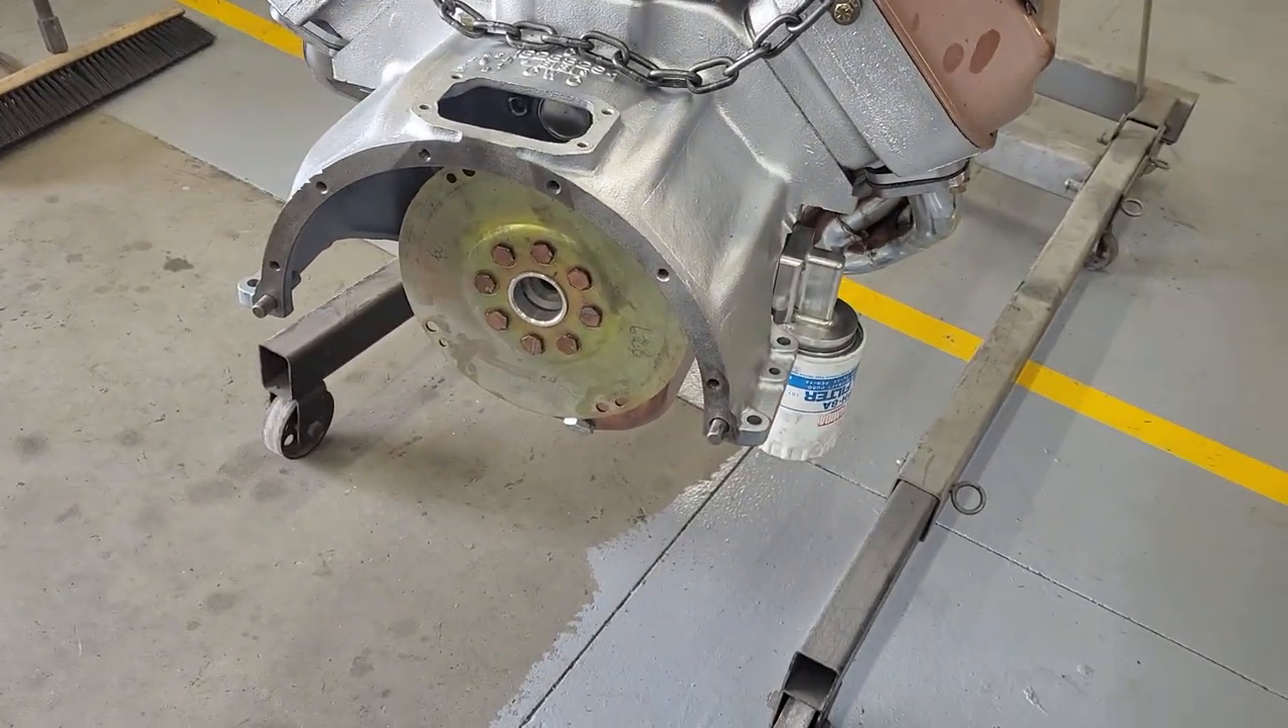Oh and of course I bolted up the flex plate and the adapter ring so we are about ready for for the fun part.